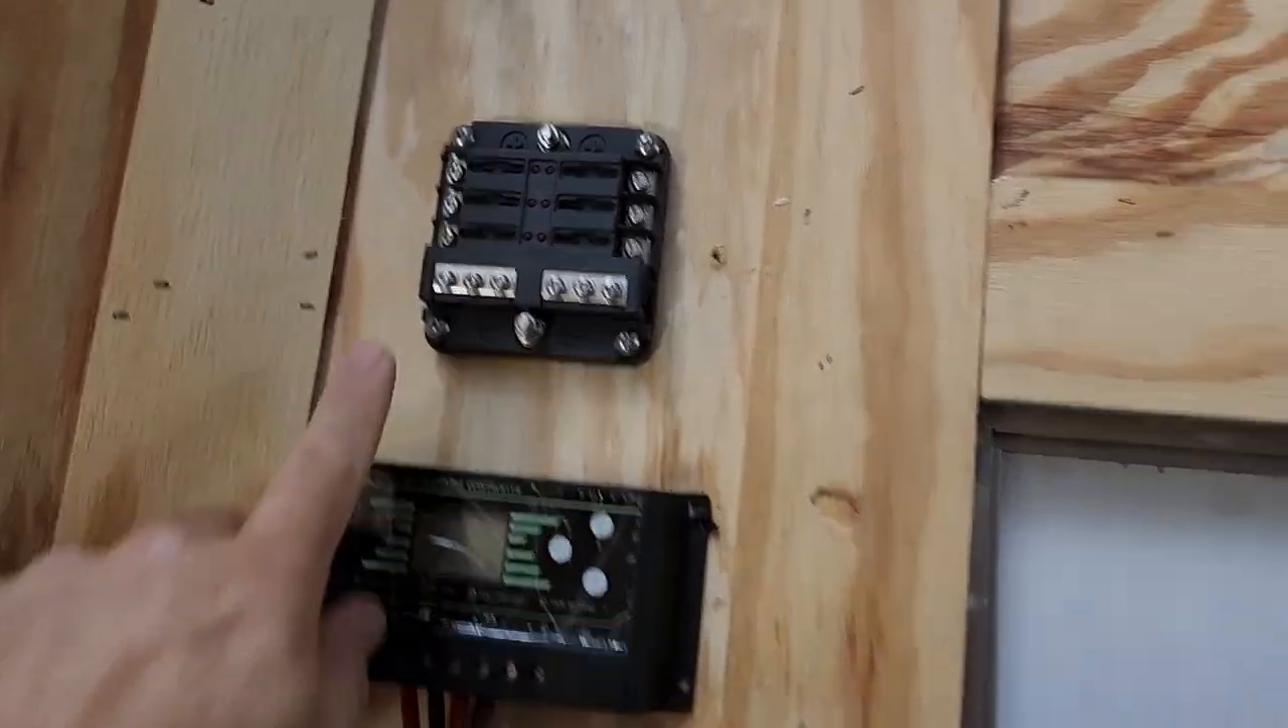The first thing we got mounted was our fuse block we mounted it right up here we centered it above this one.